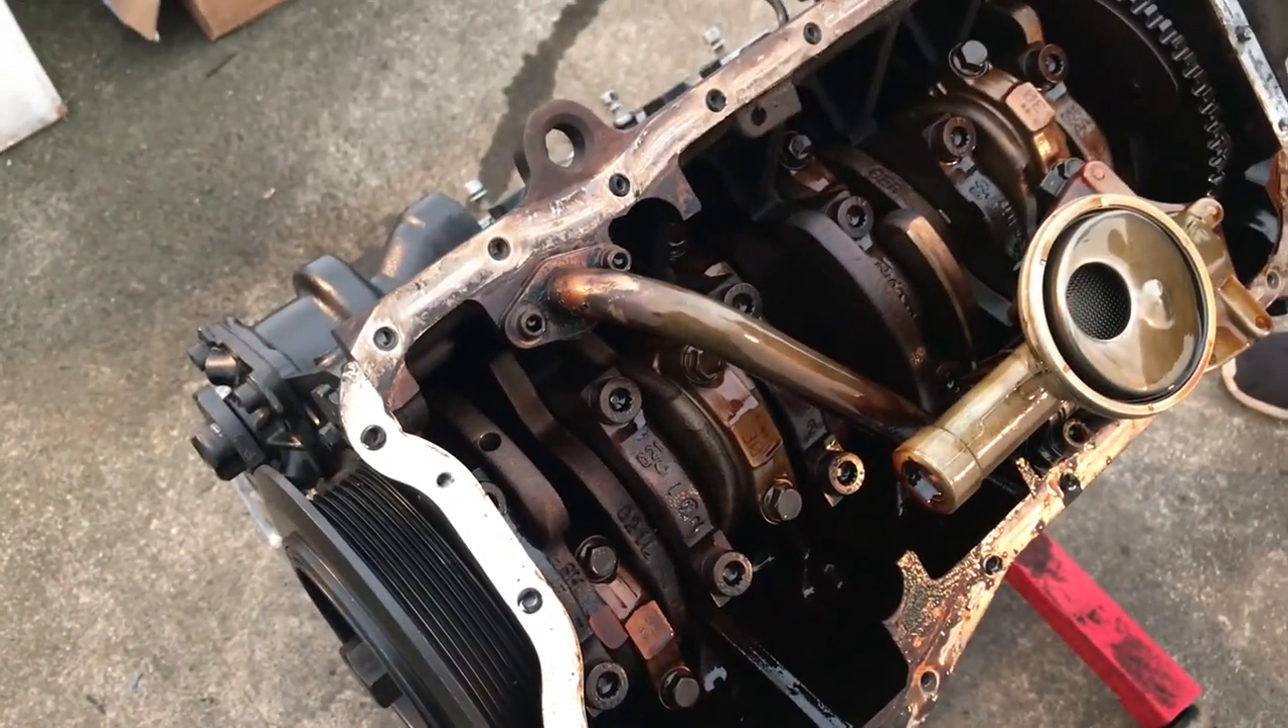Alright guys, so we got the motor flipped on the VR. I got the oil pan taken off.